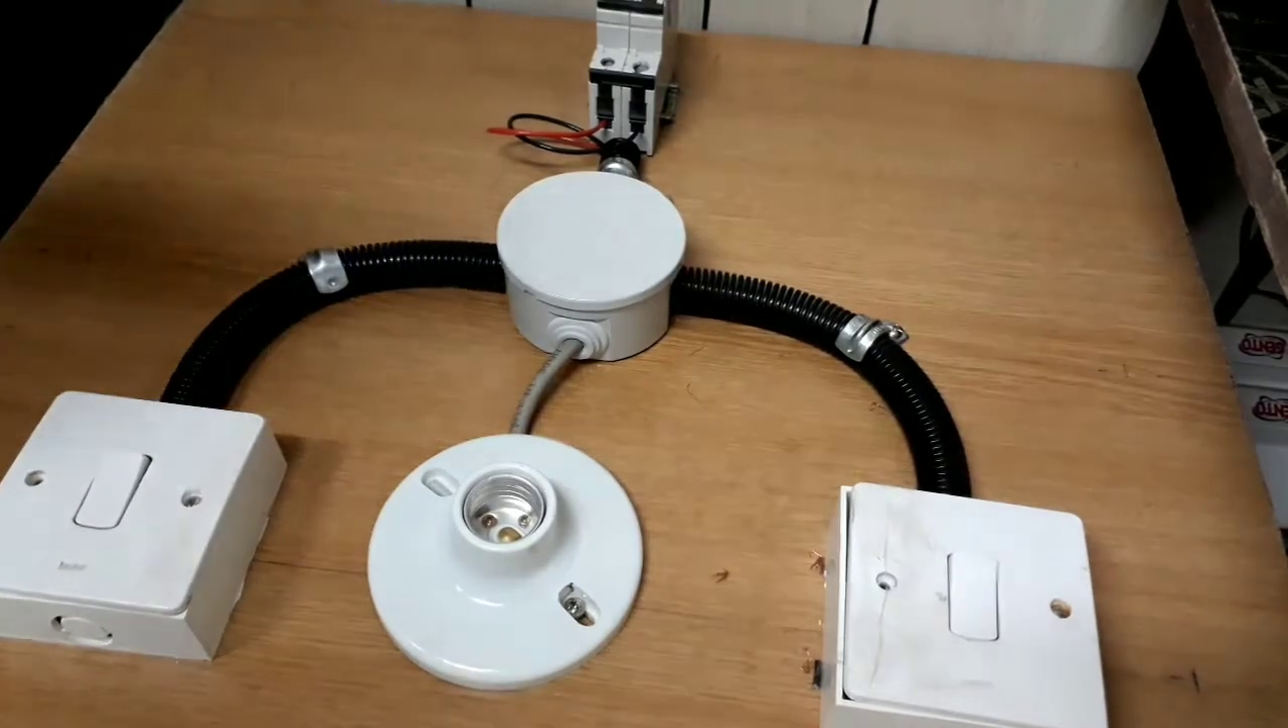Ayan, nasara ko na po ang ating junction box.